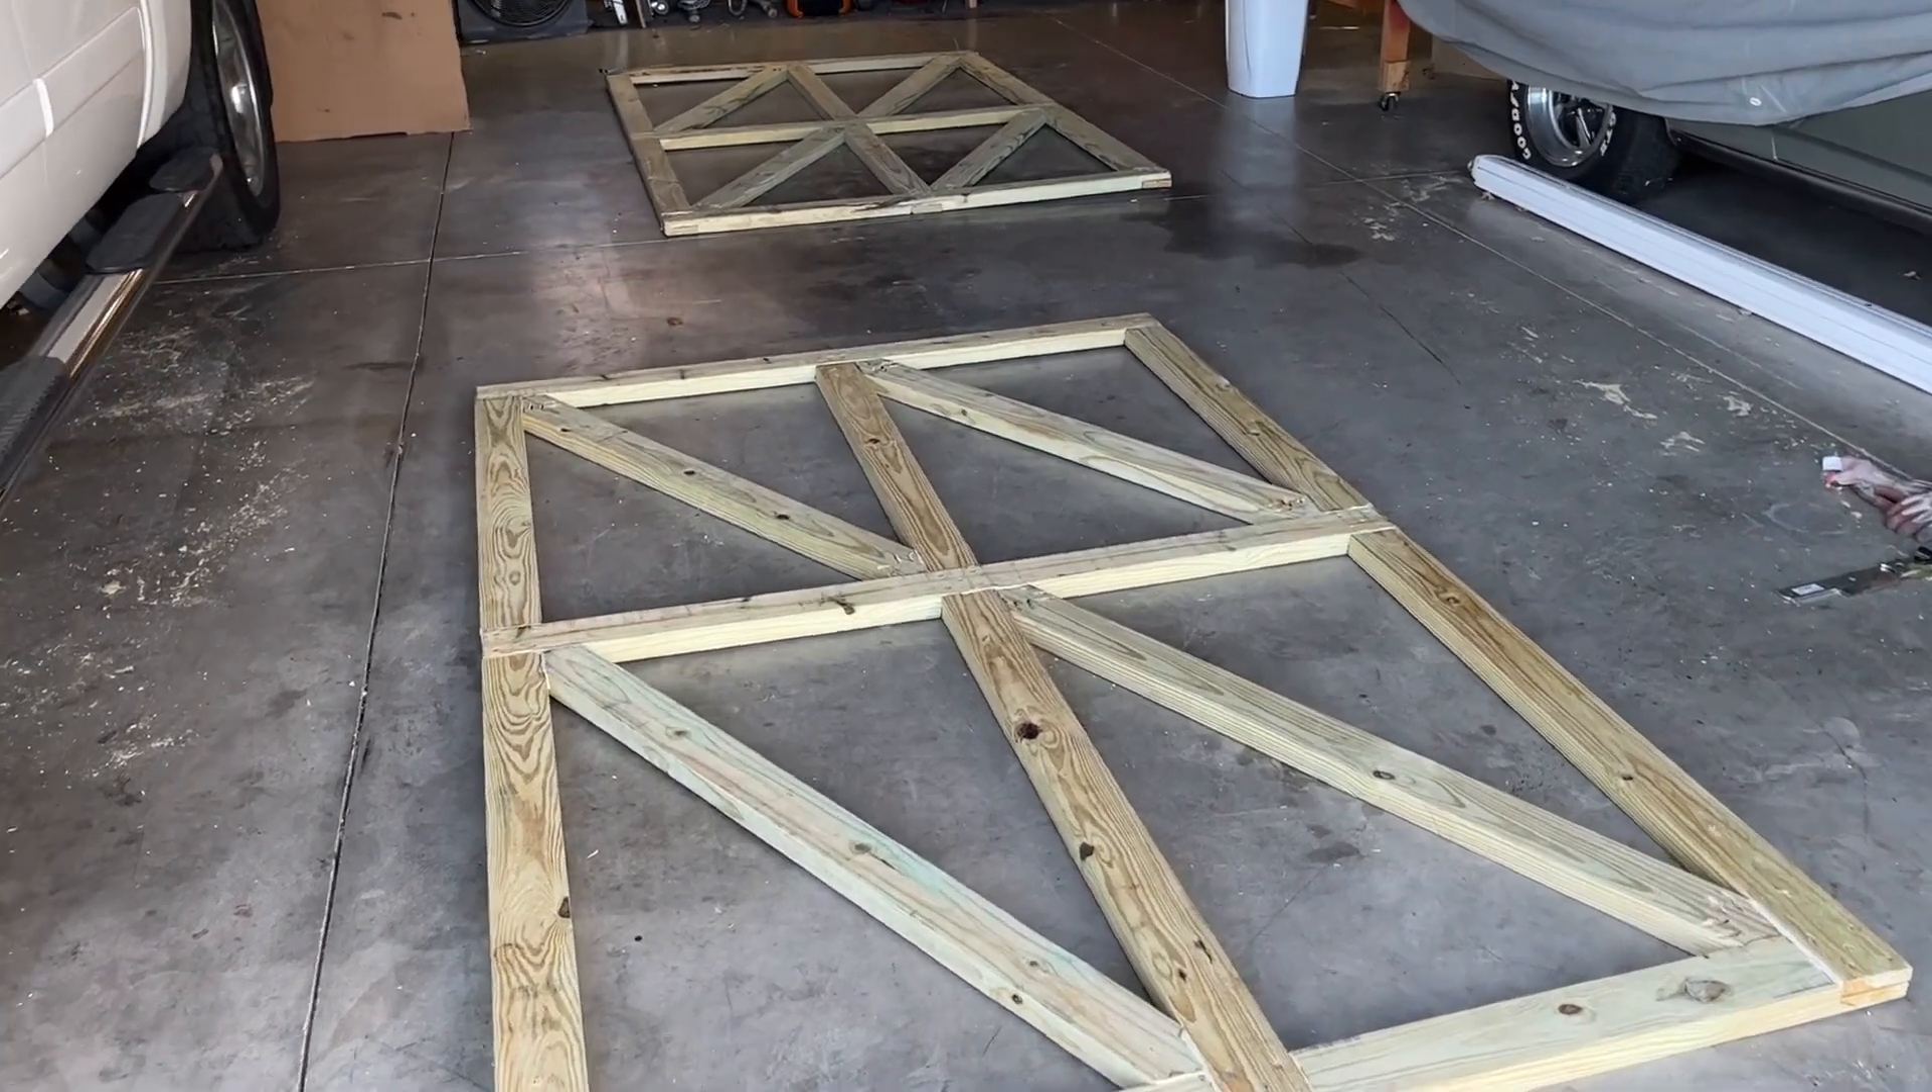So as you can see, I've put all the diagonal cross members.